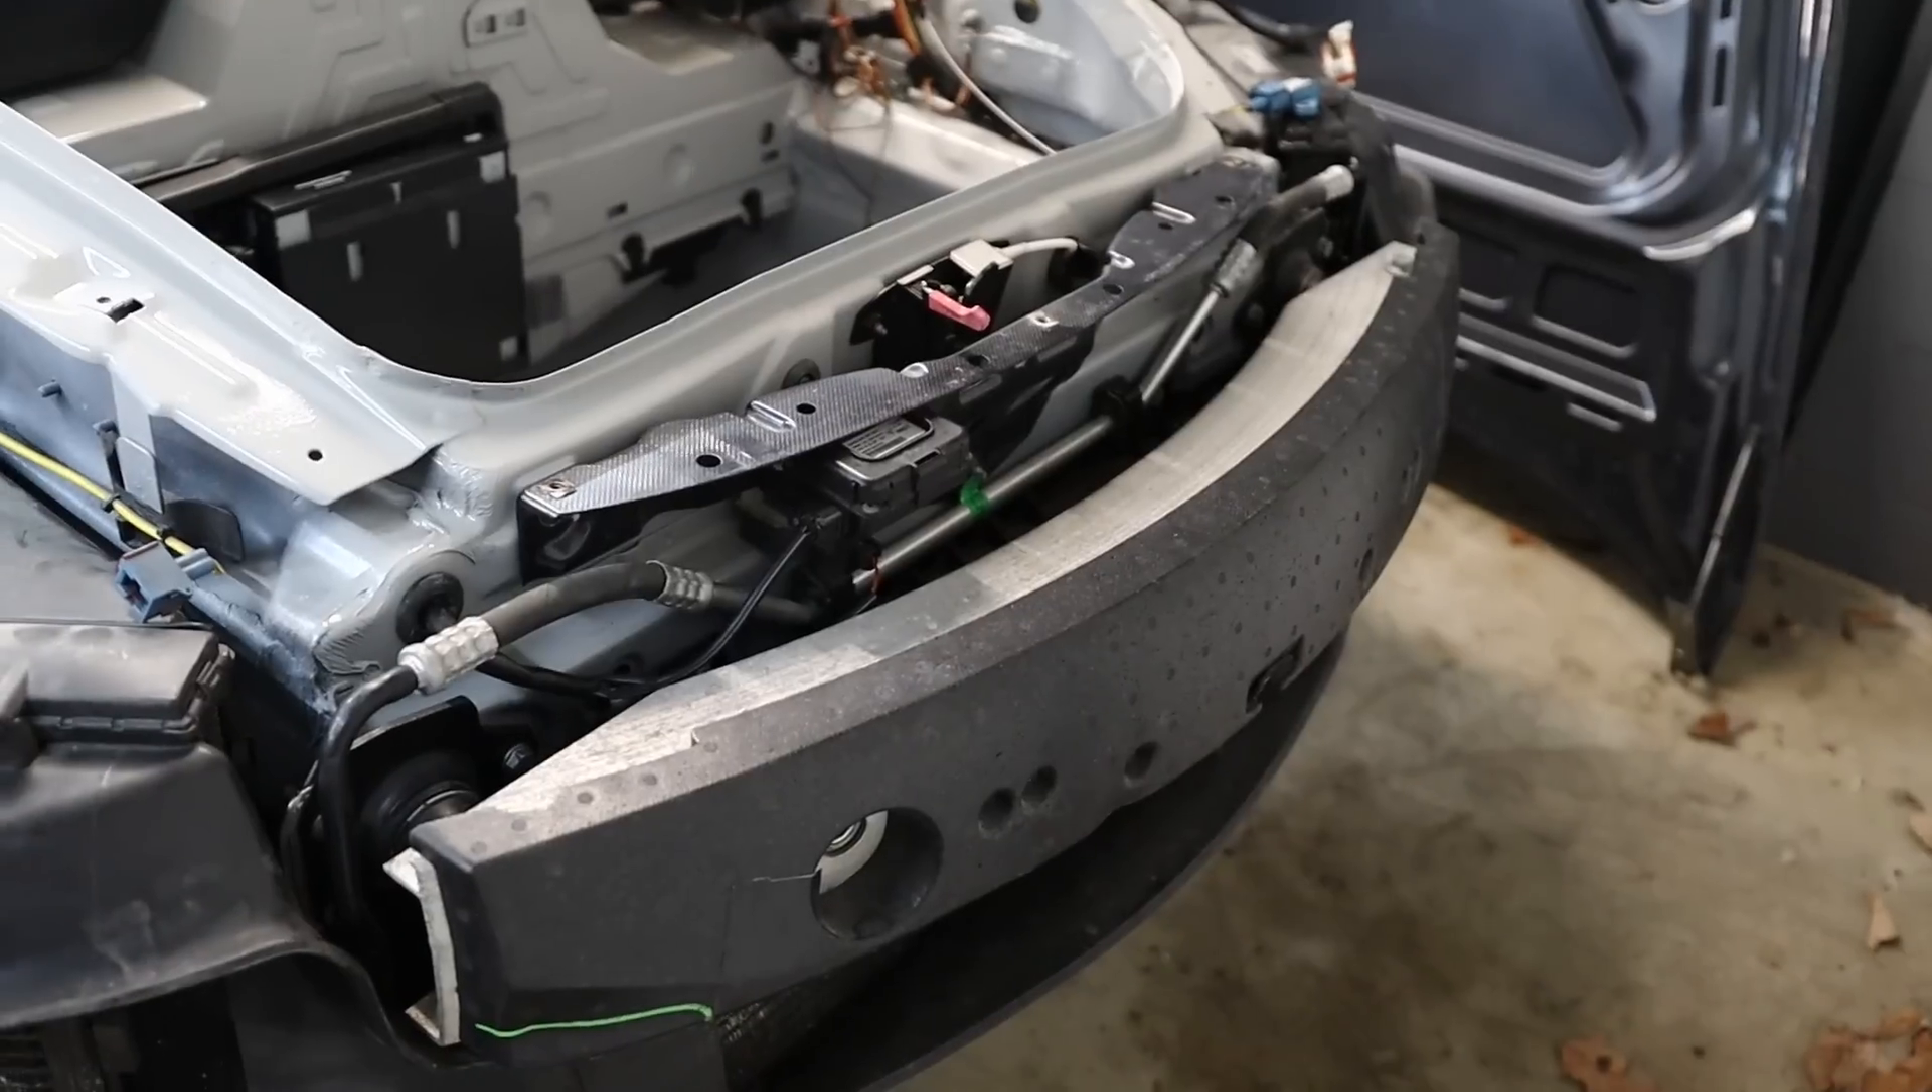With those parts installed i think i can call the front end a wrap really just needs a front bumper installed on there.